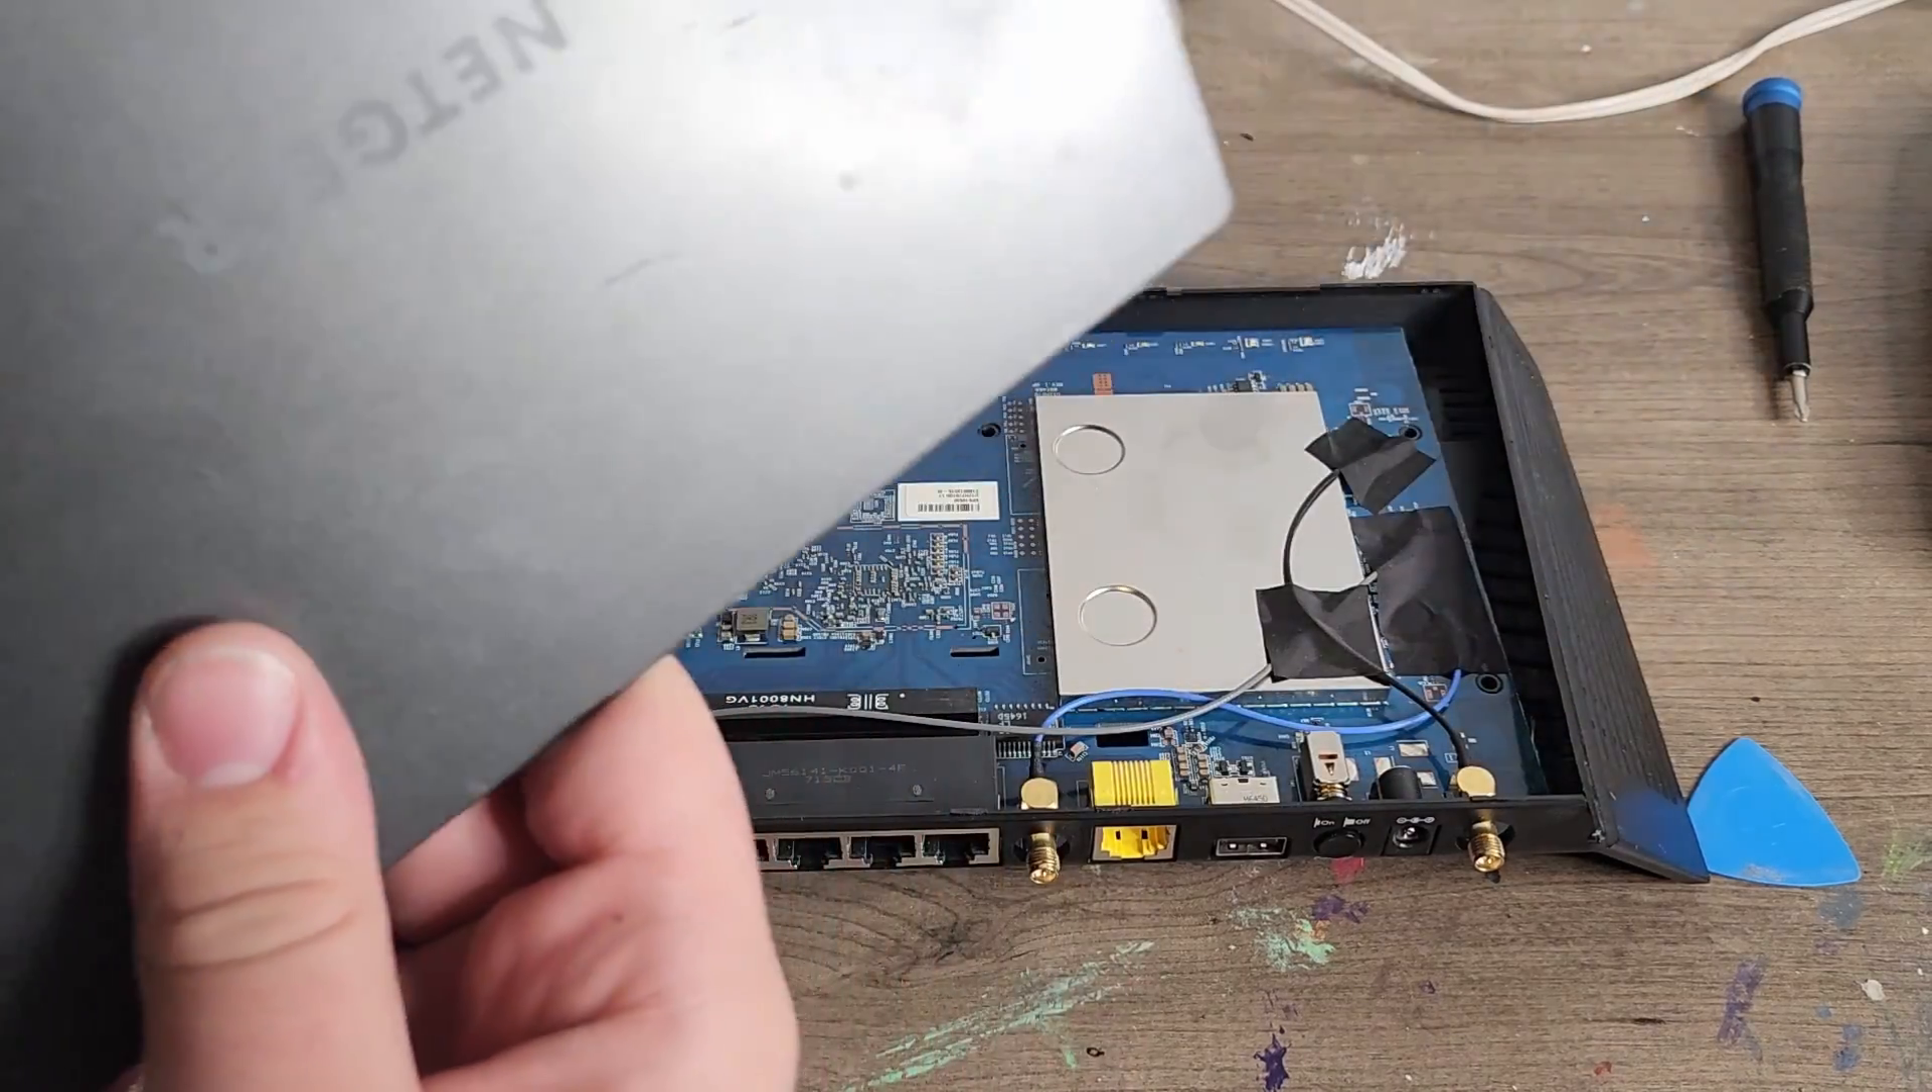And honestly, because I already opened it, the lid just pops right off. So lid is off, right?